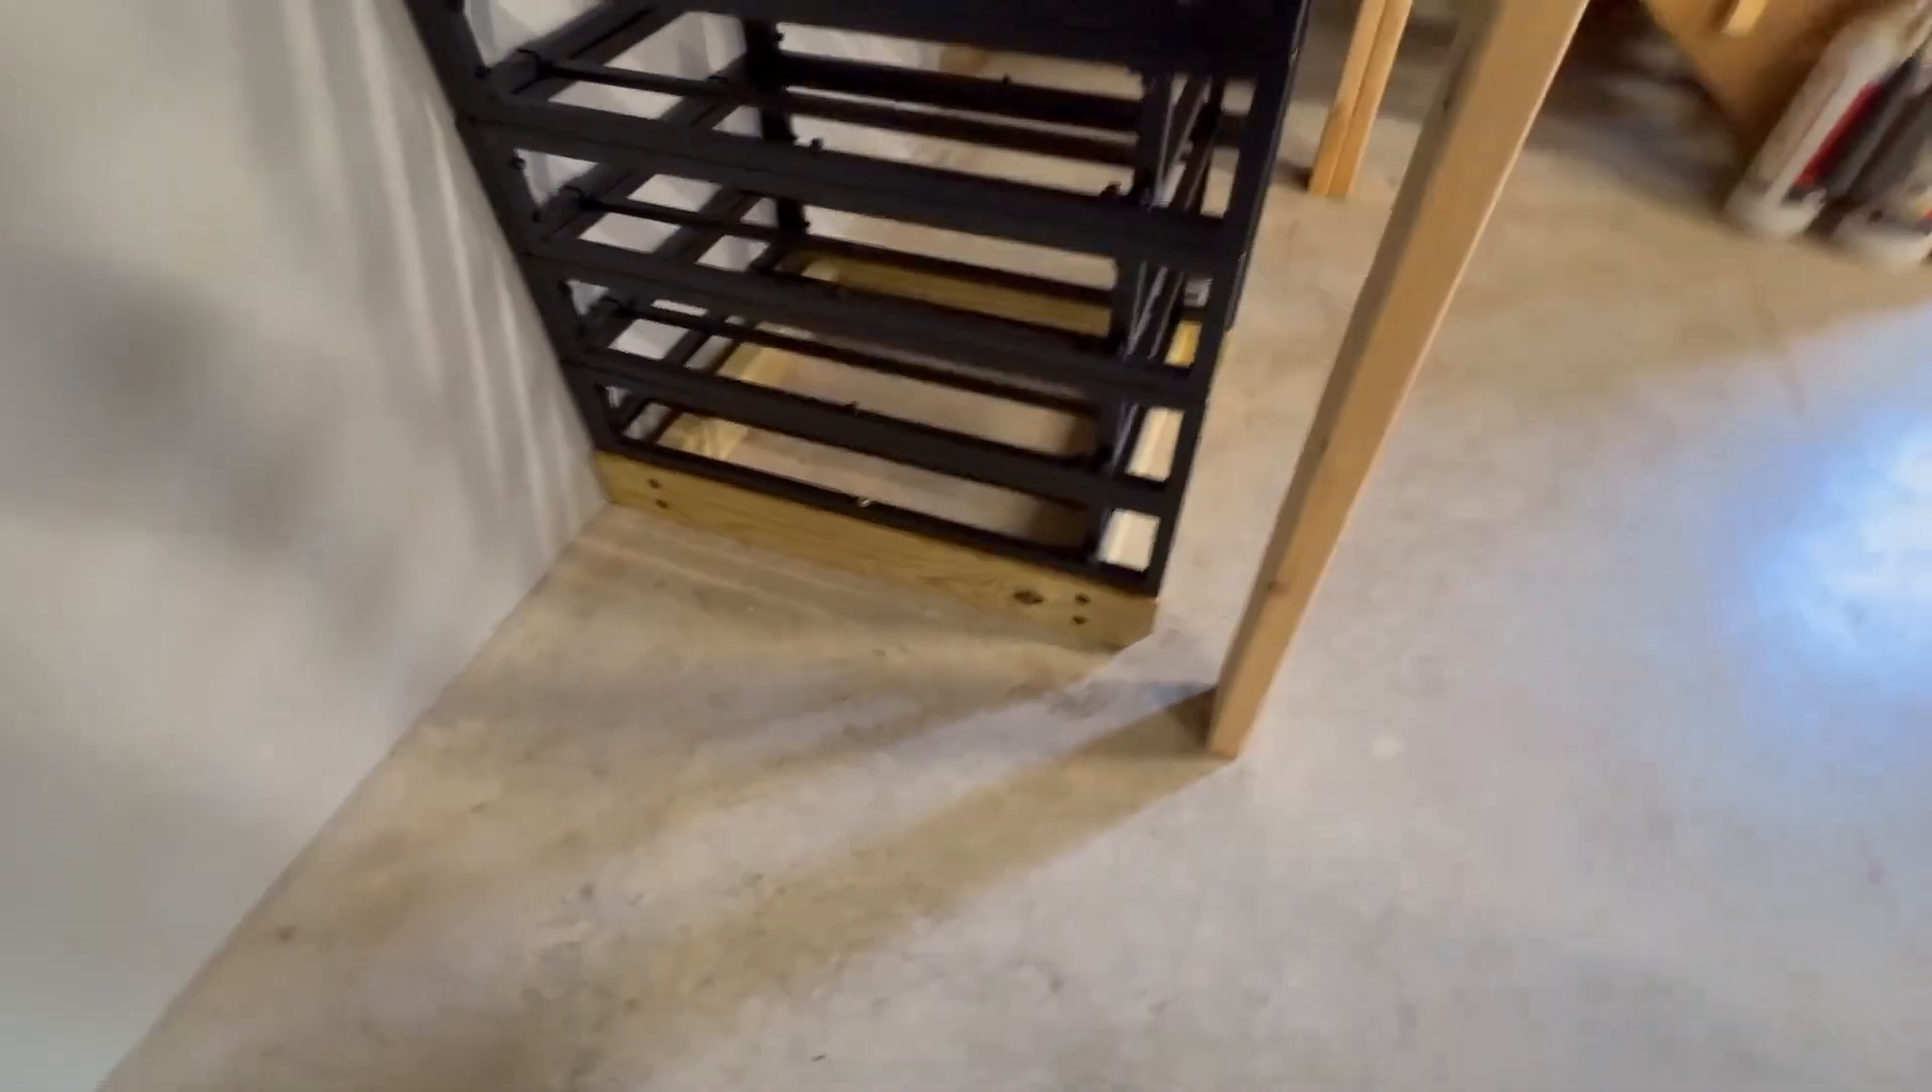All right i pre-built the rack in groups of four and then i put the platform on the bottom pressure treated two by fours.